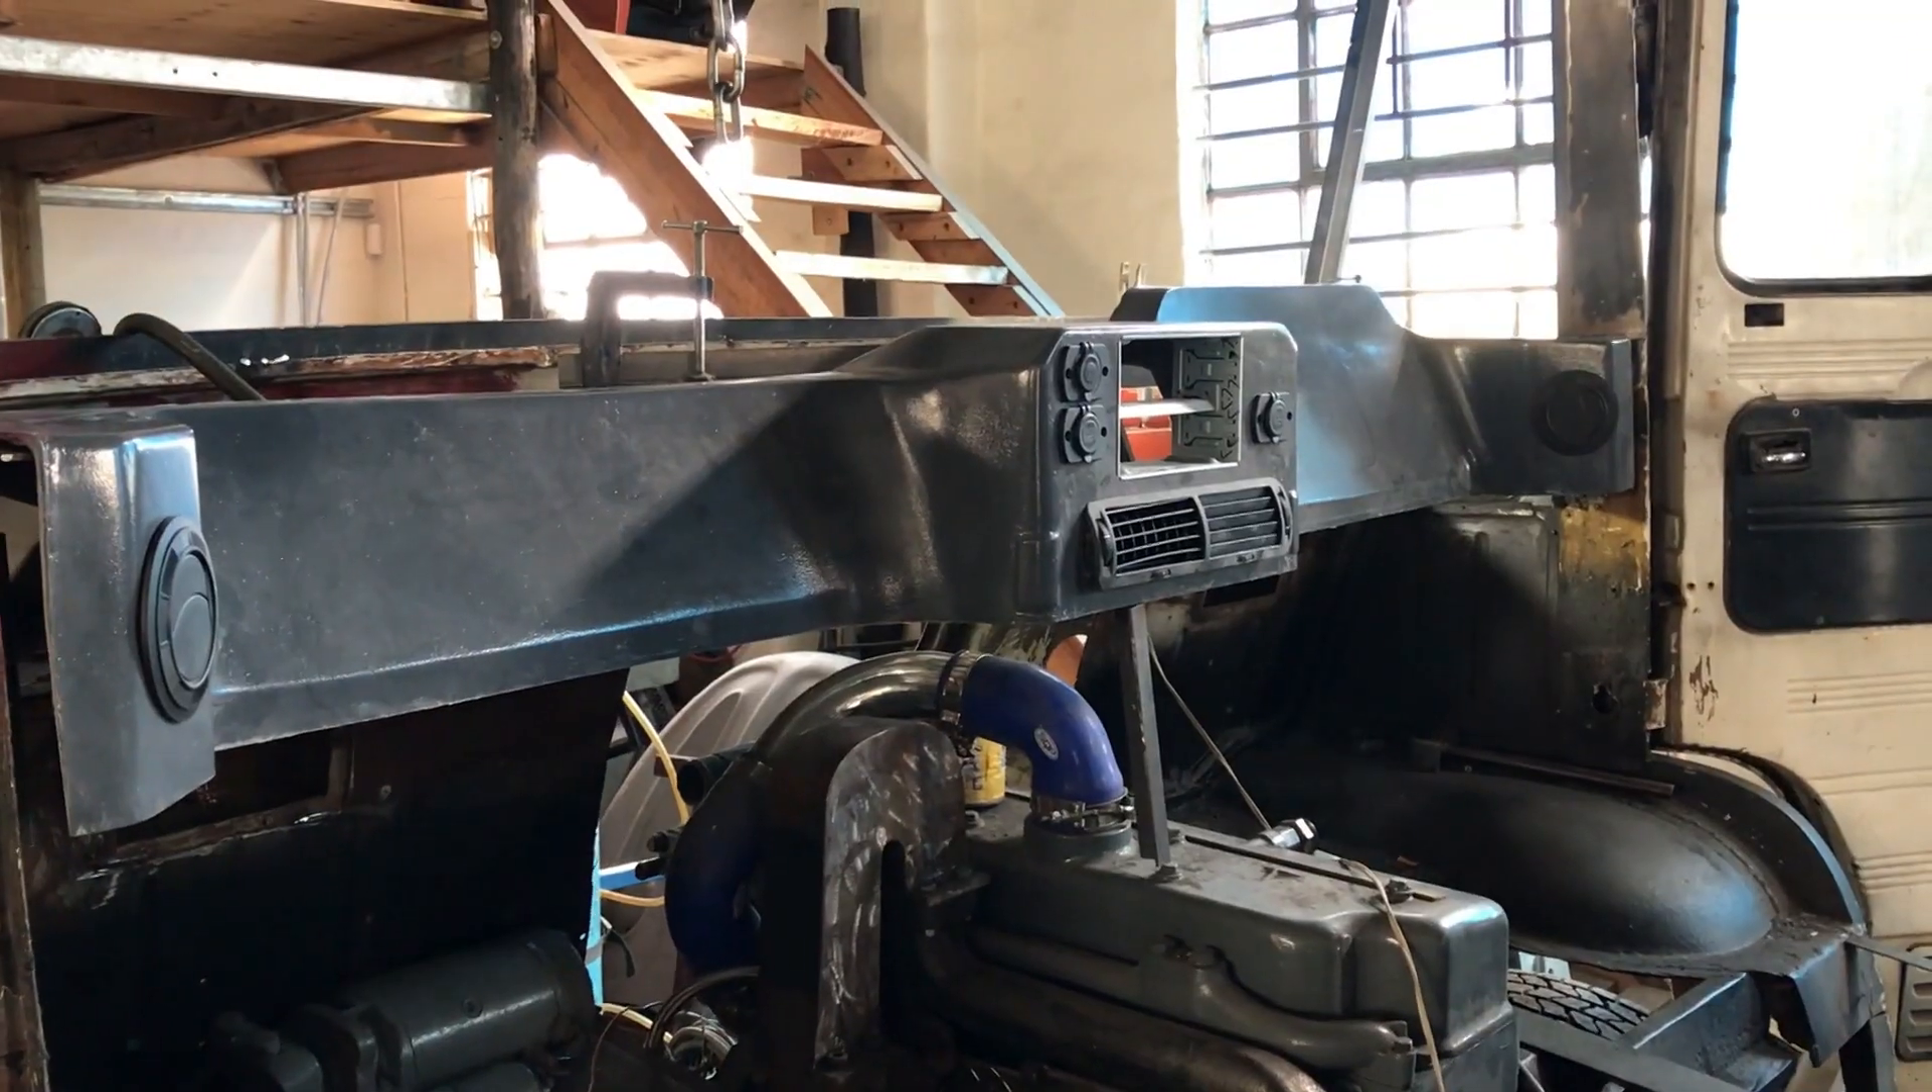Finally our dashboard has sort of got its place.